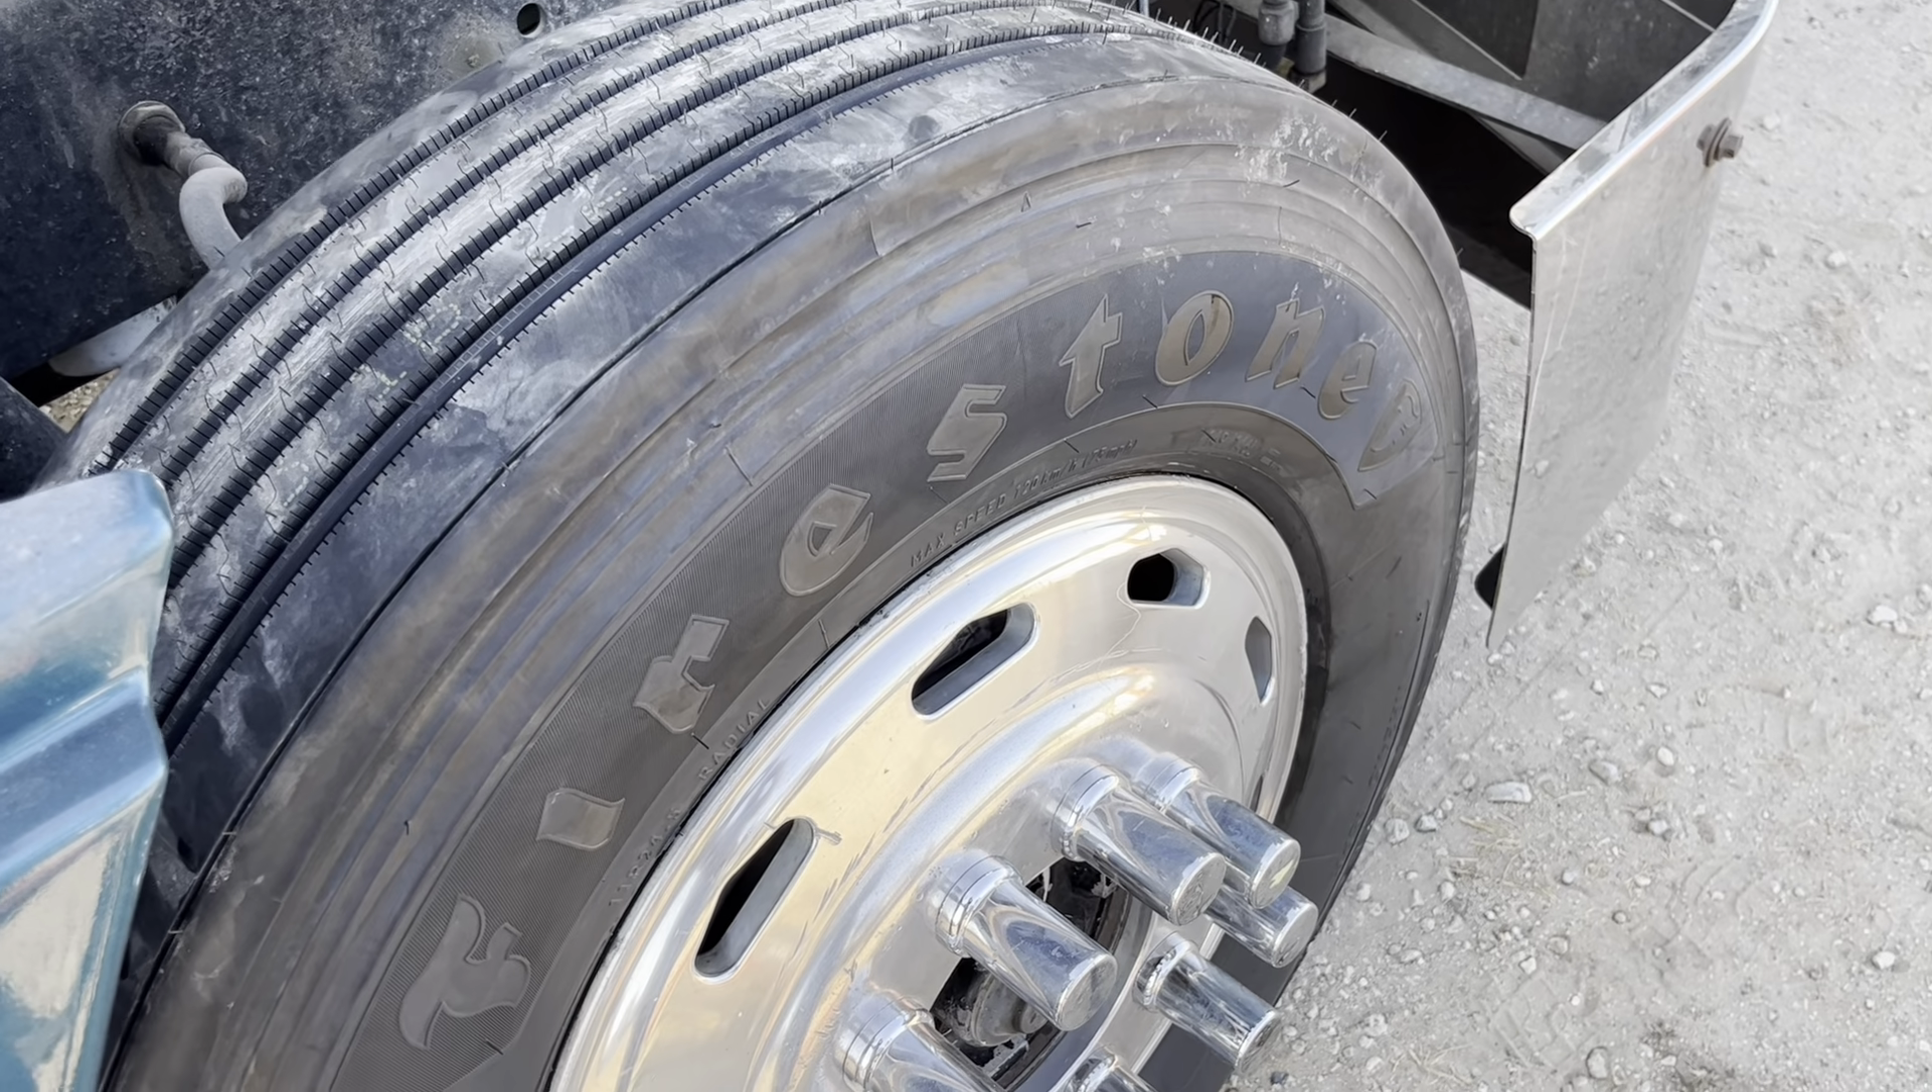So anyways, but we got this new tire mounted up and everything, and we'll see how she does.